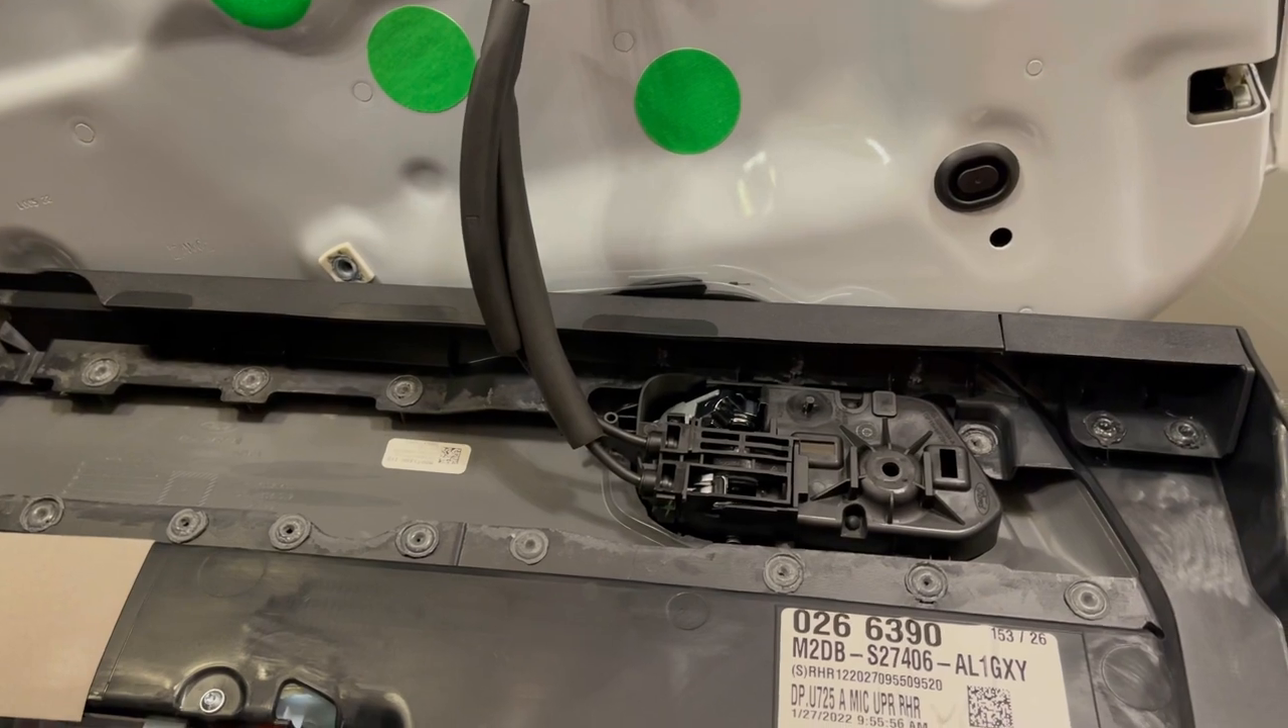Manage to free the door panel from the door. I haven't removed the lock grab handle mechanism.